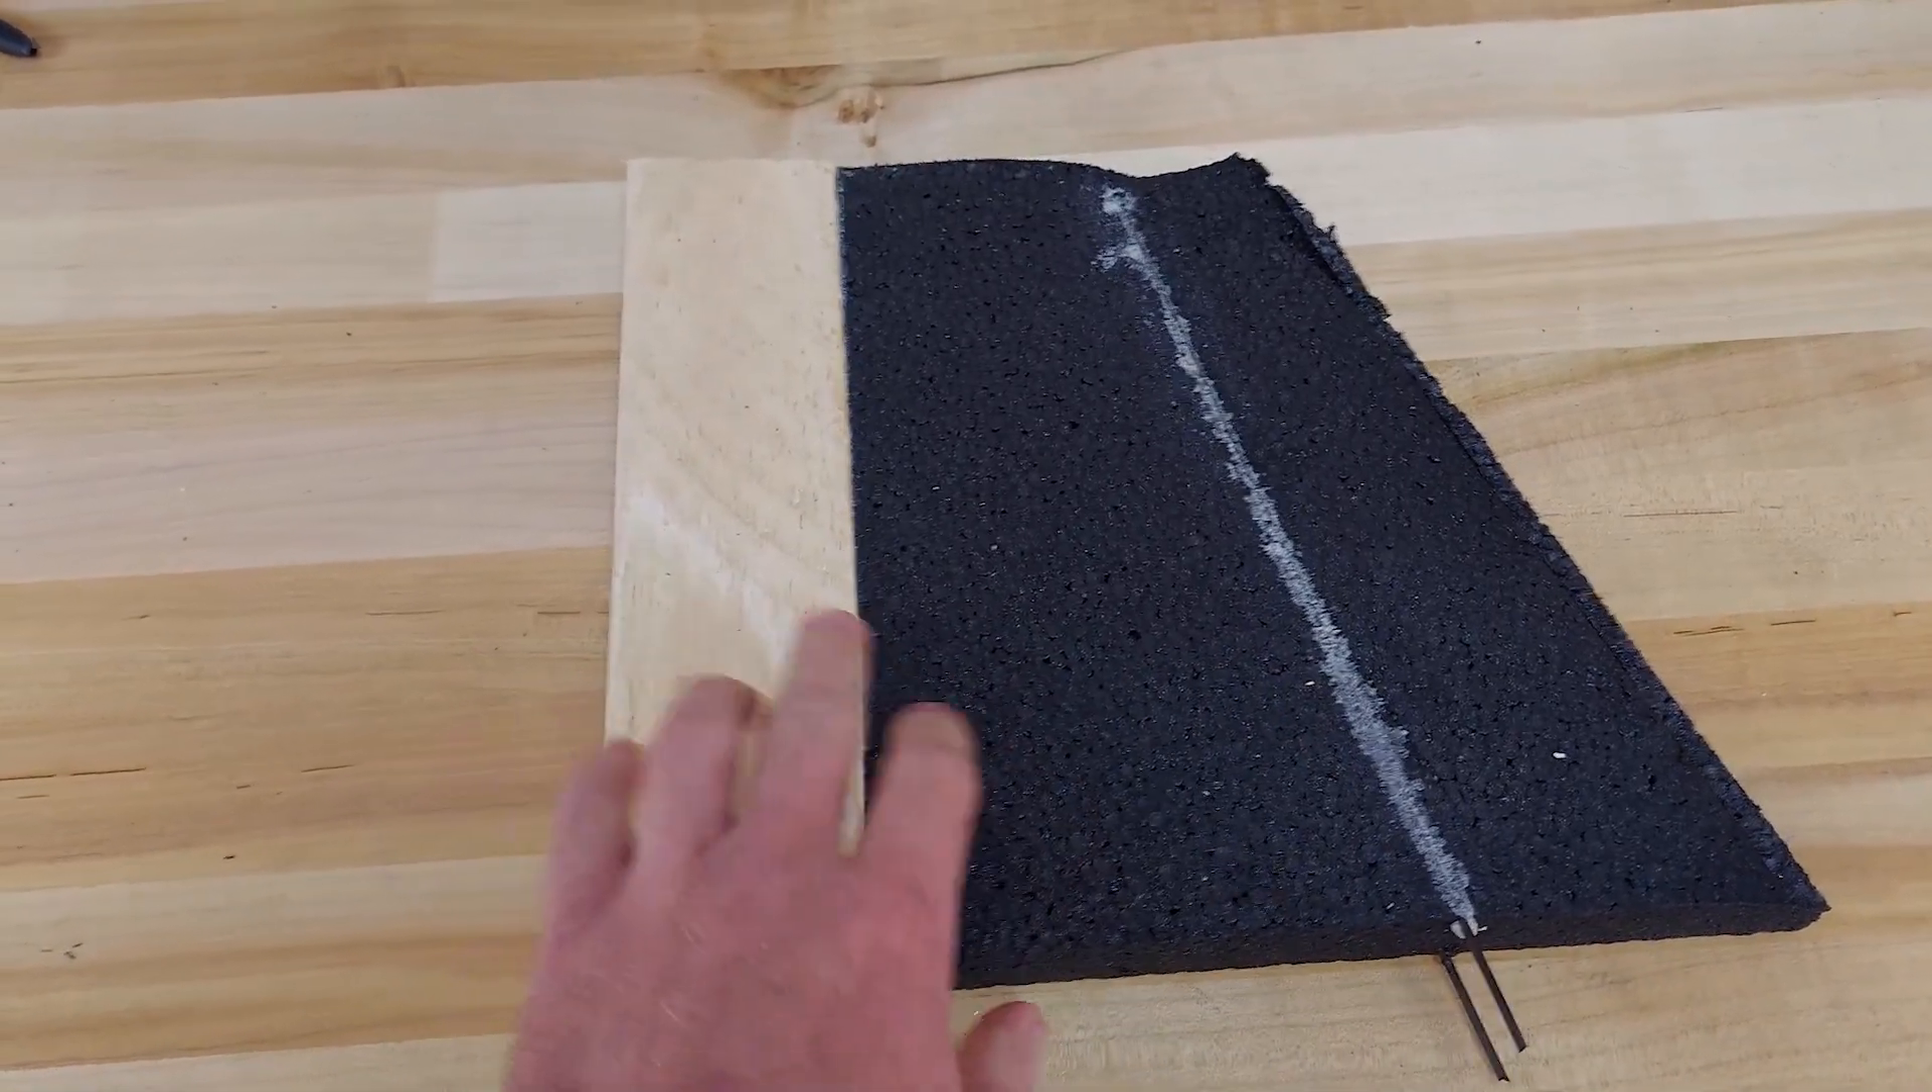You can see i've got the spars embedded now with gorilla glue.